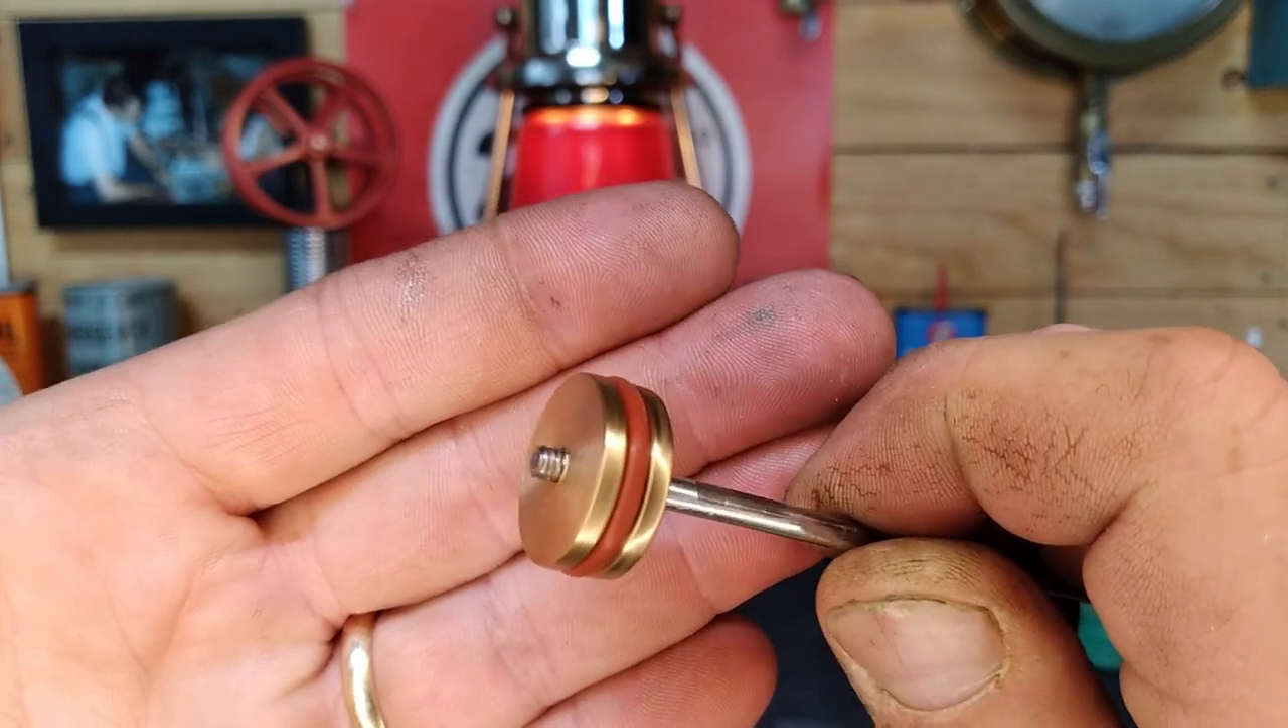We've already got our piston fitted with an o-ring.